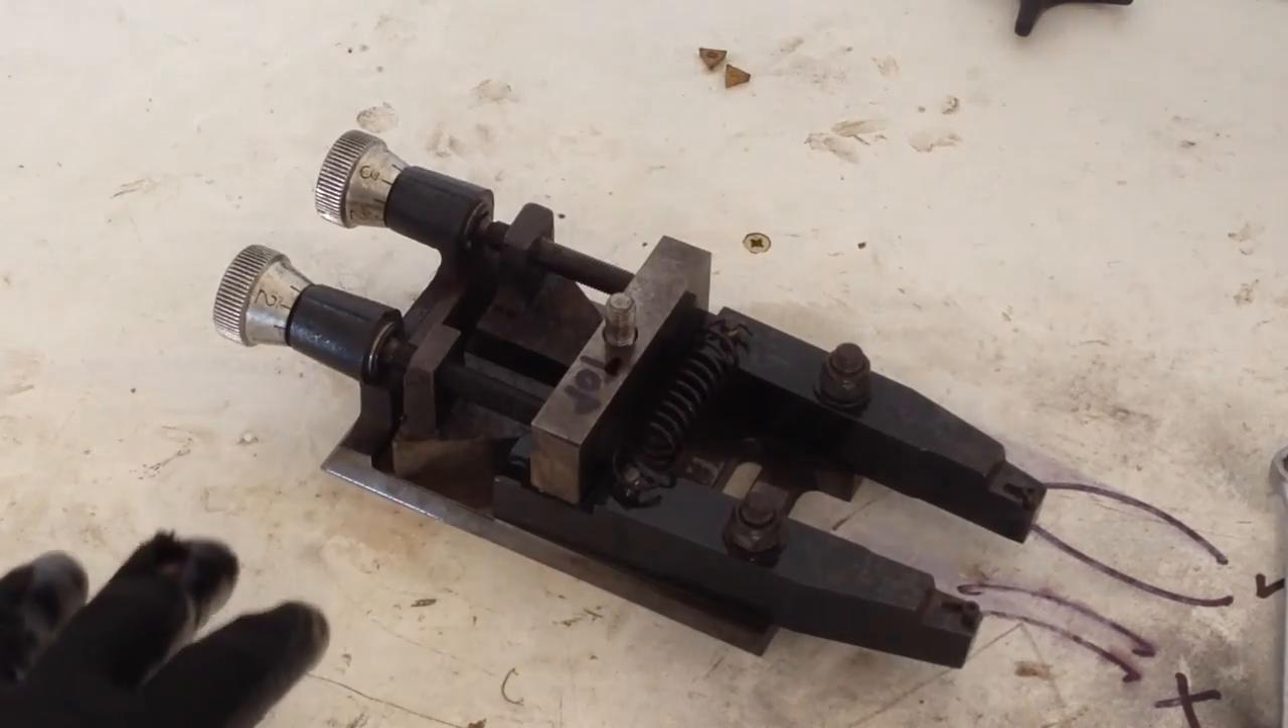Okay so there's our cutting head basically assembled.